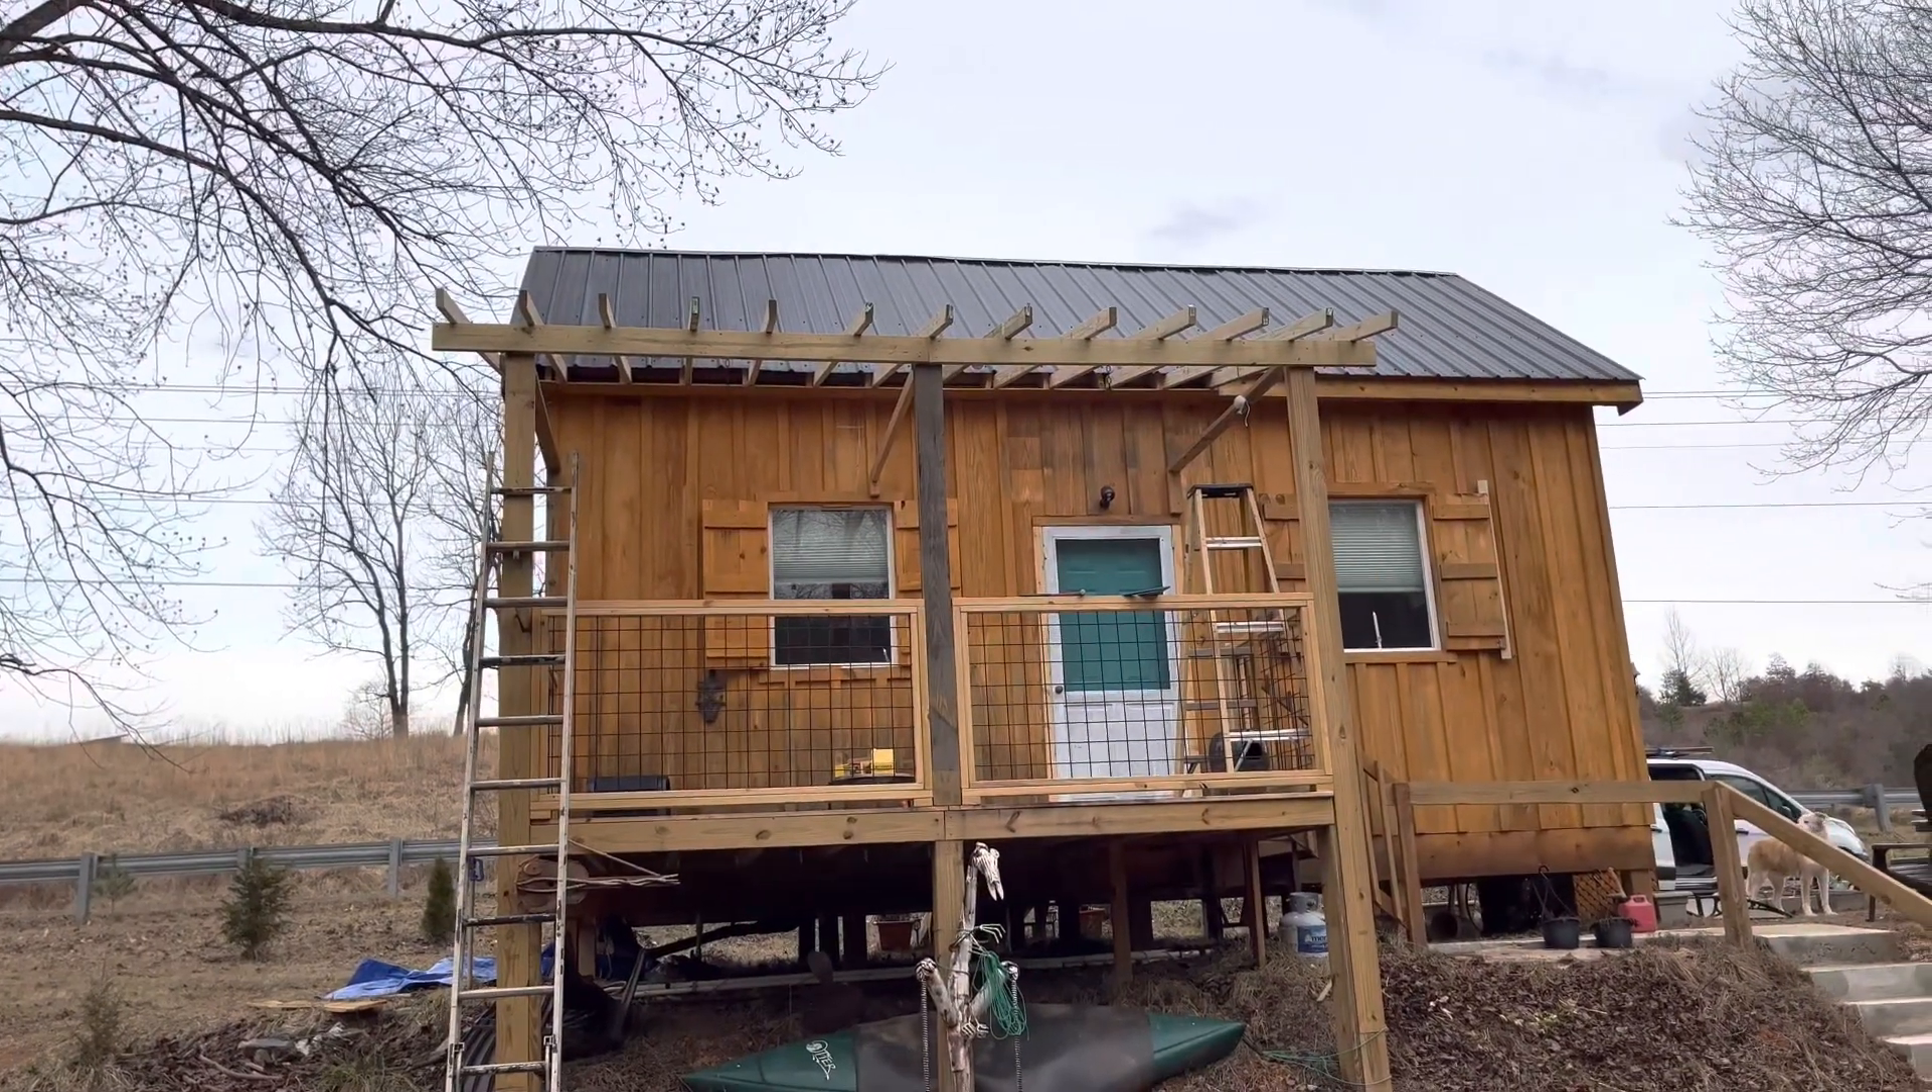The framing's done. It's ready for tin.